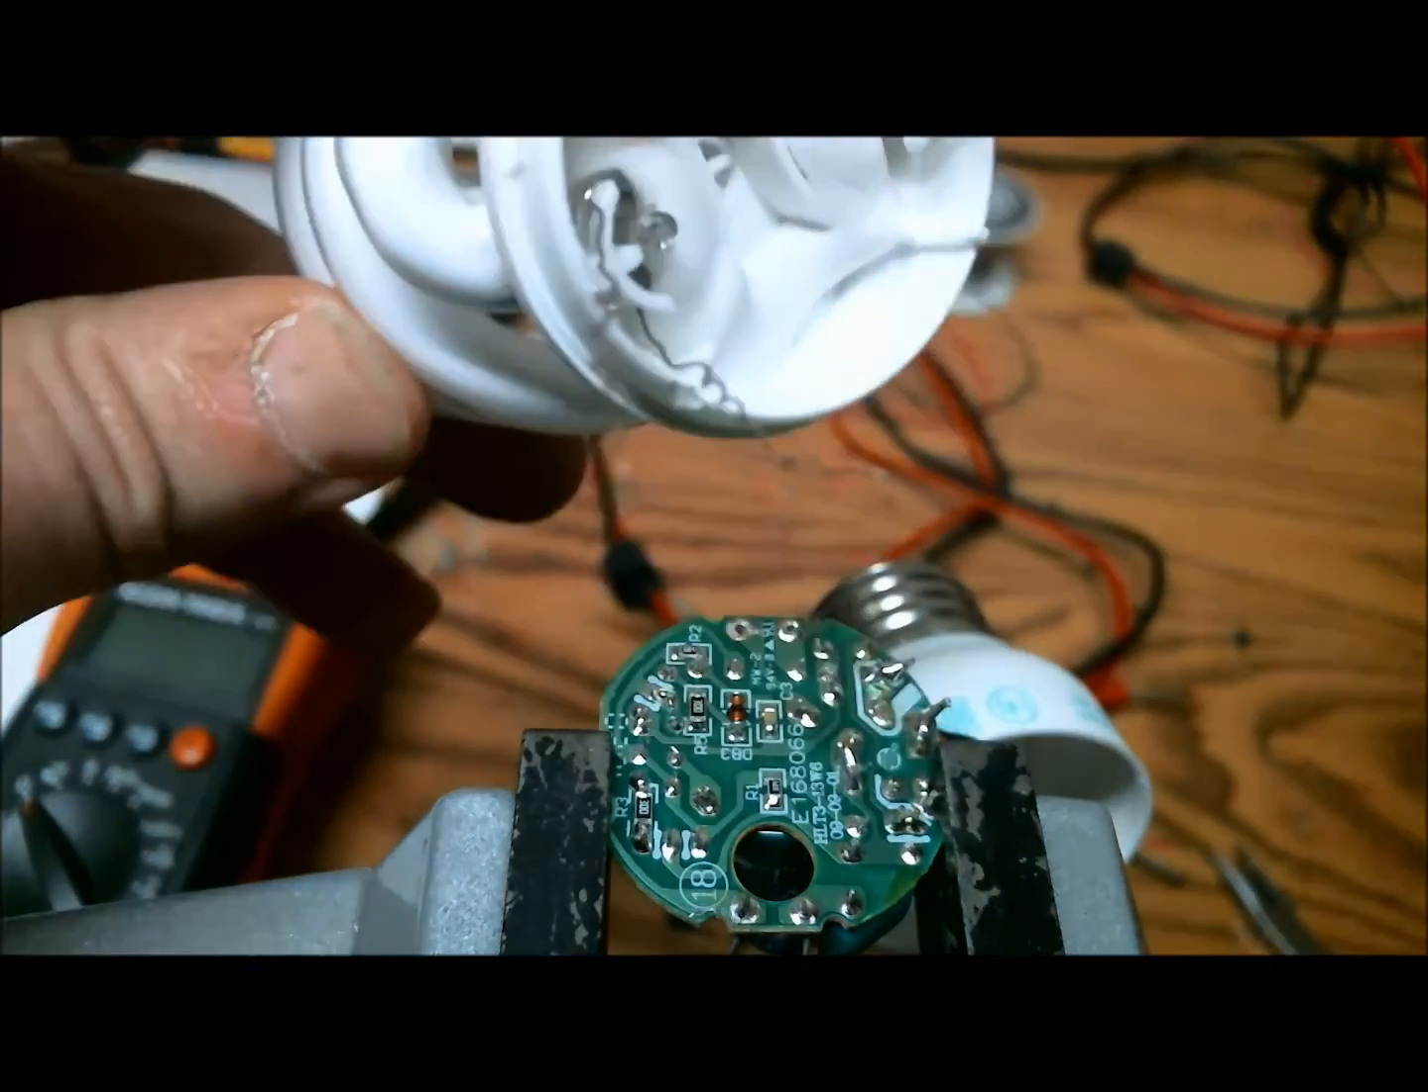Now the part containing mercury has completely been removed from the circuit.